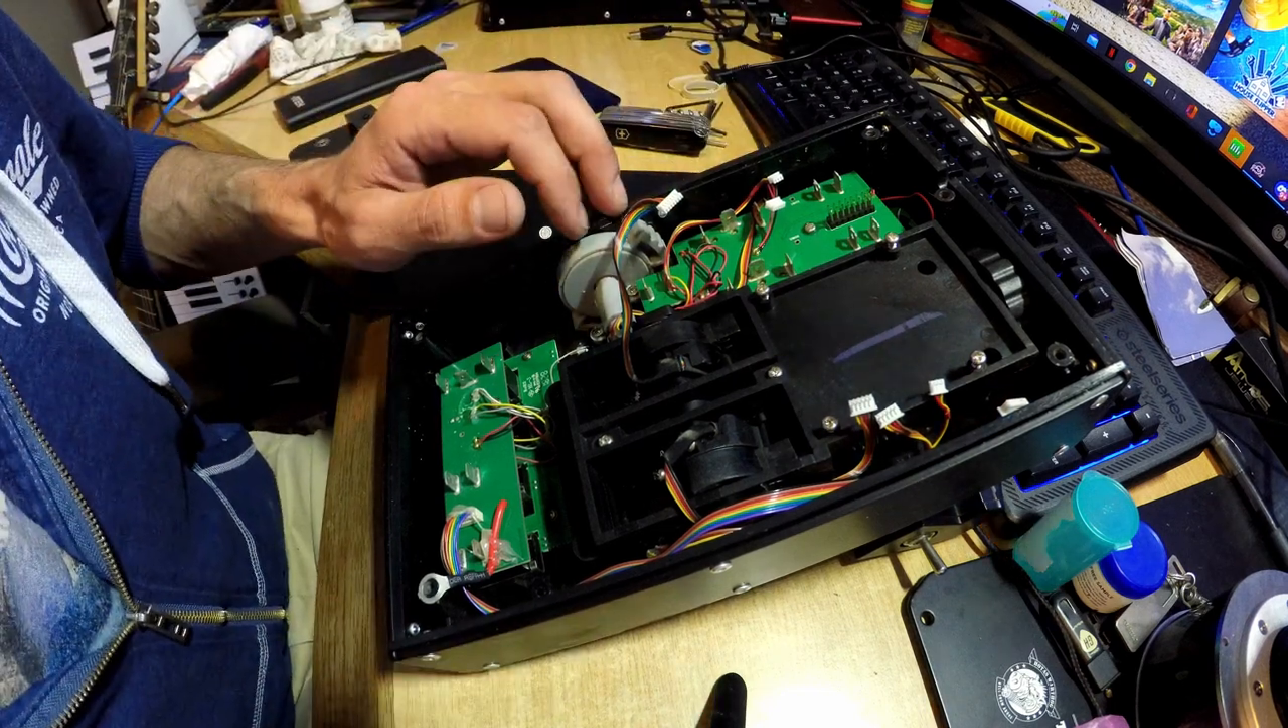Alright guys, so we've got it flipped over, we've taken the backboards off, which is just five screws.